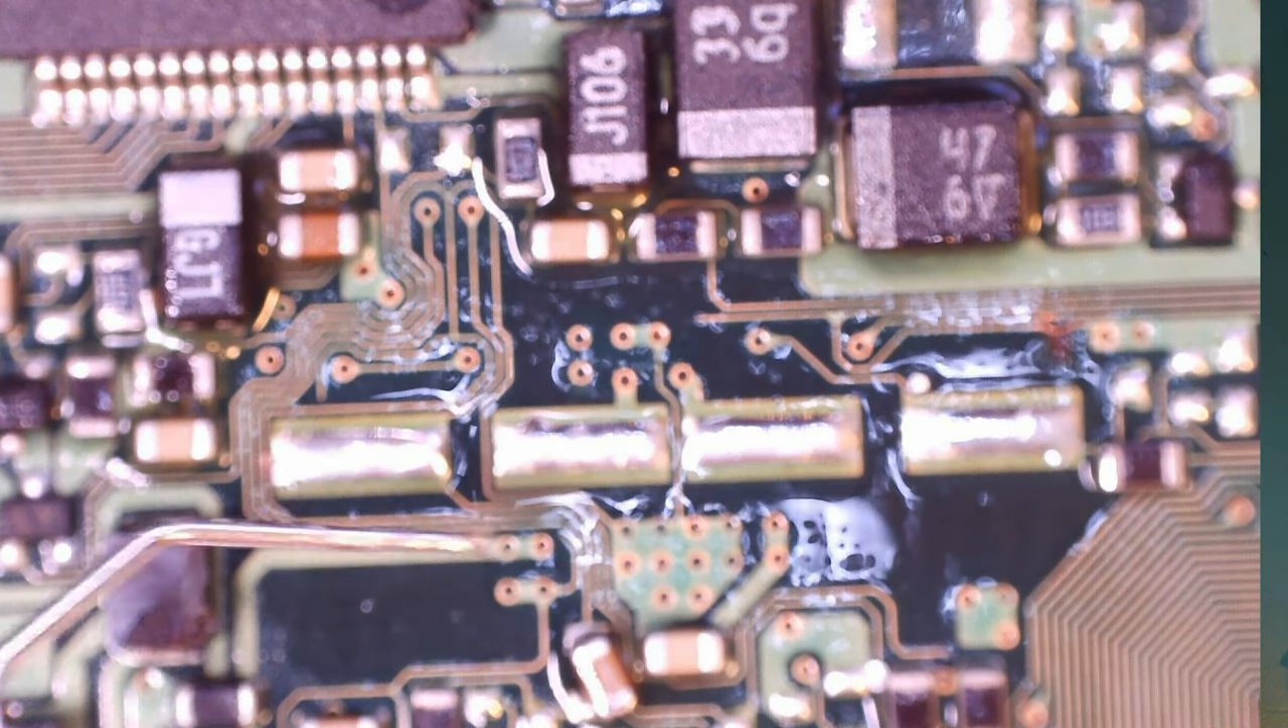I do have the small concern of one component here, be it capacitor or resistor, that's gone out of alignment.